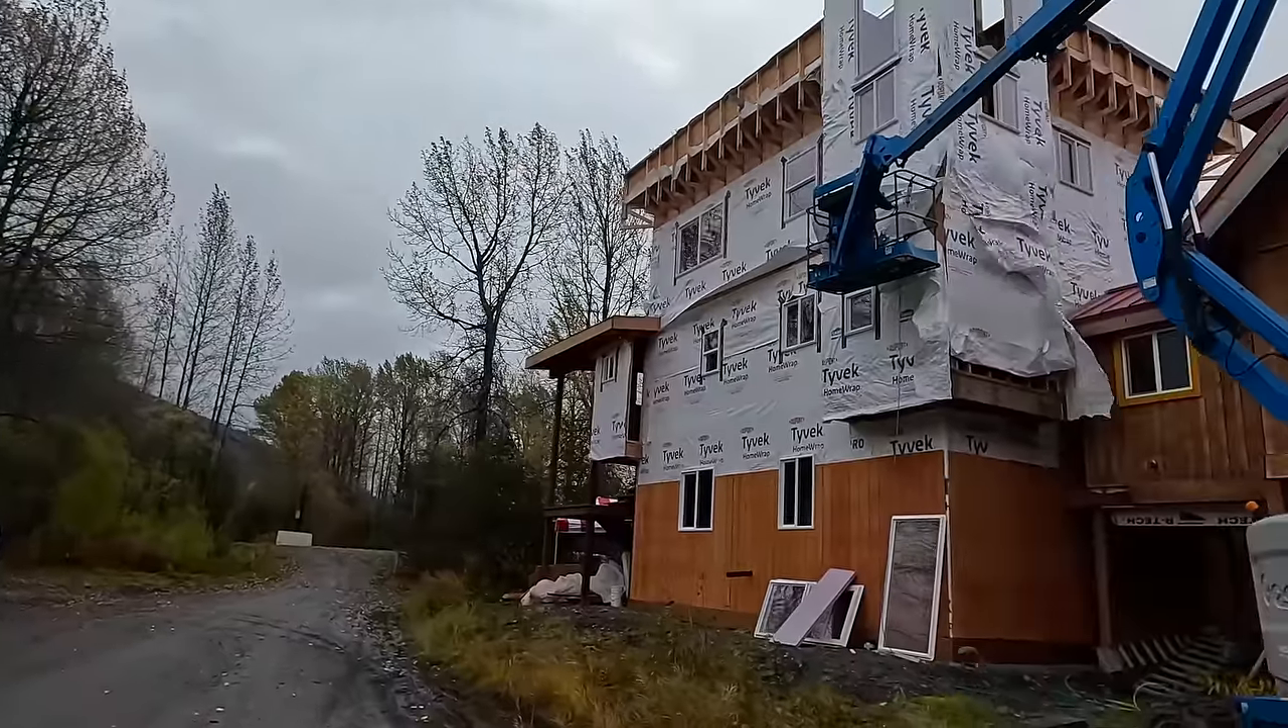We just got most of the windows in and Sam's up there doing some nailing.